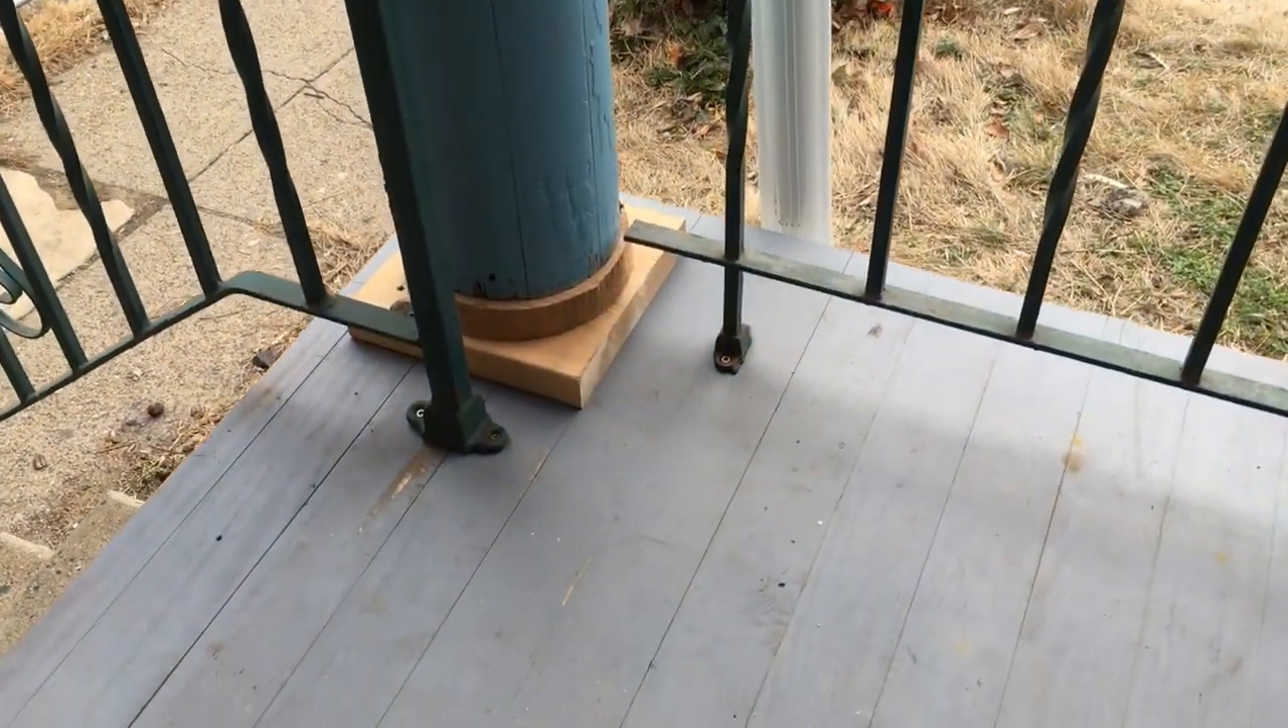So the railing is back on, and the column is back in place.